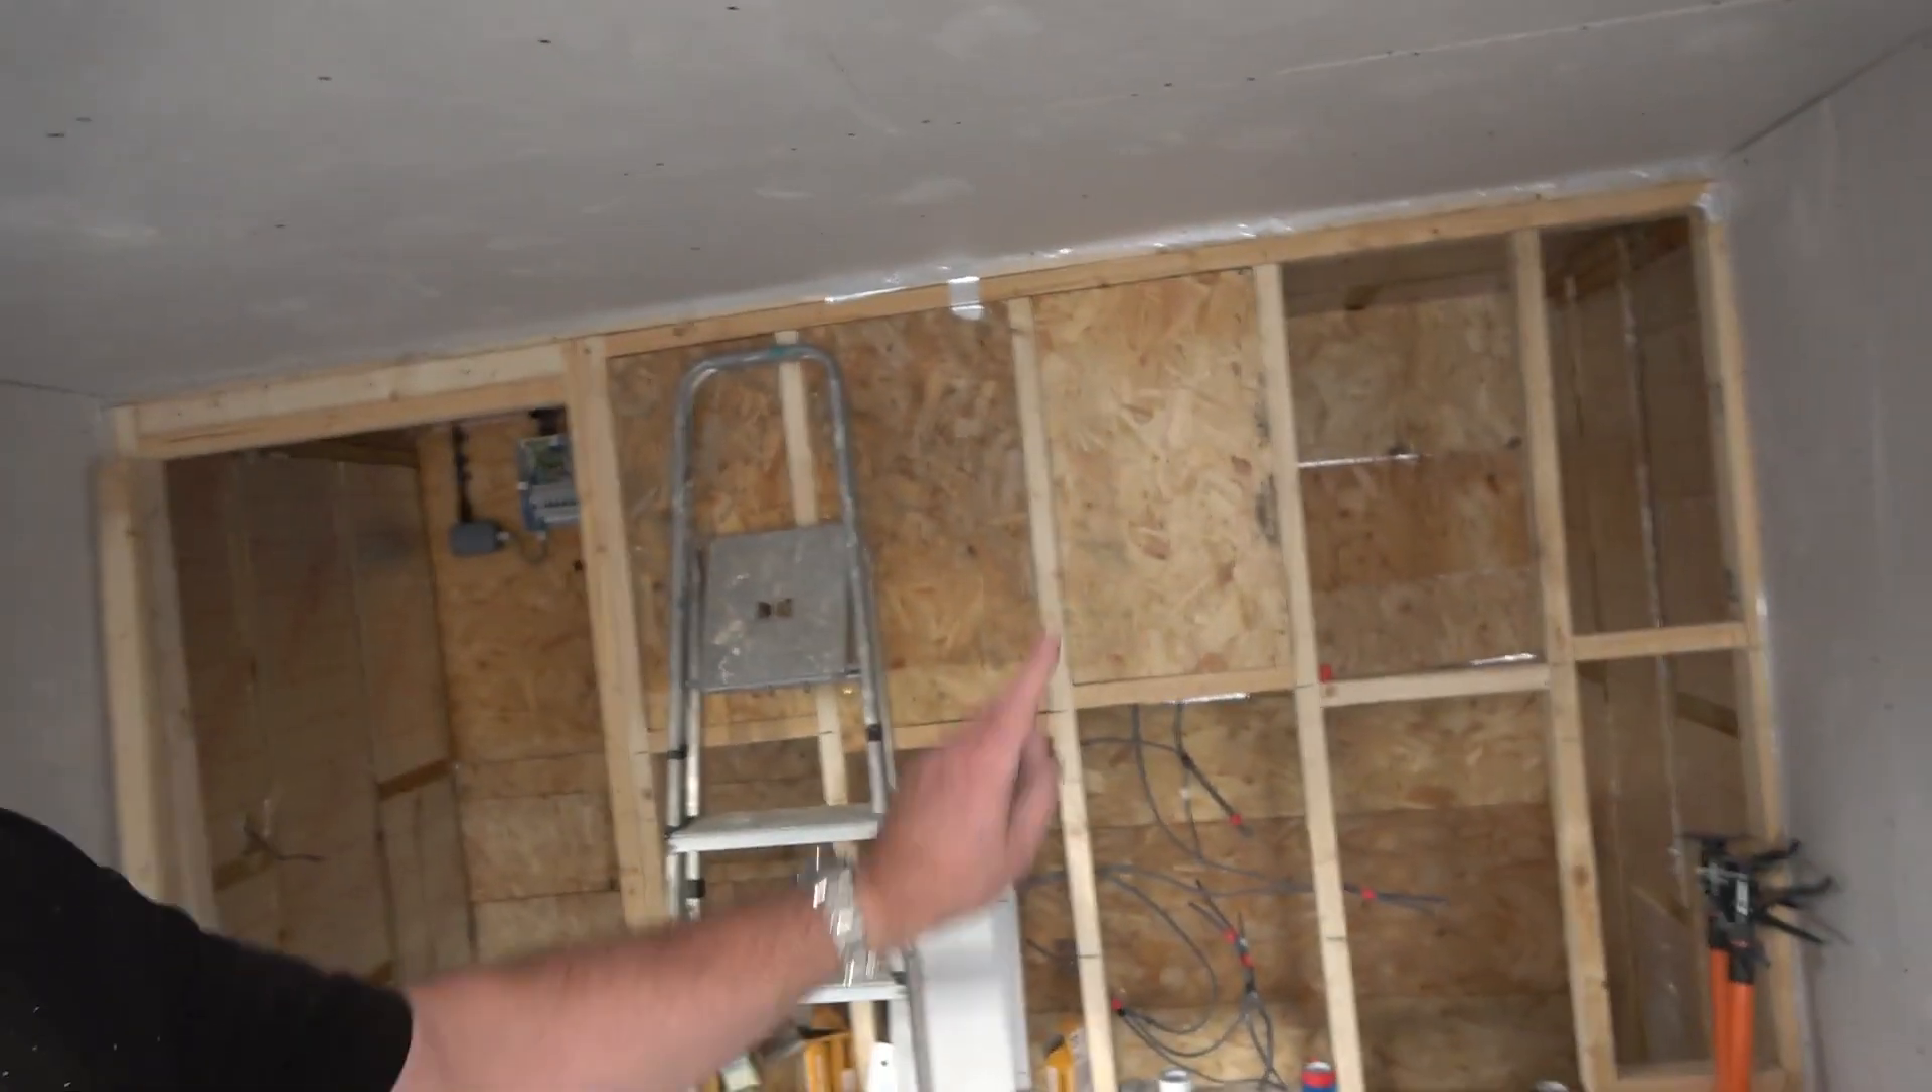I got all of that boarding on obviously all the ceiling's done this room is finished apart from that wall.